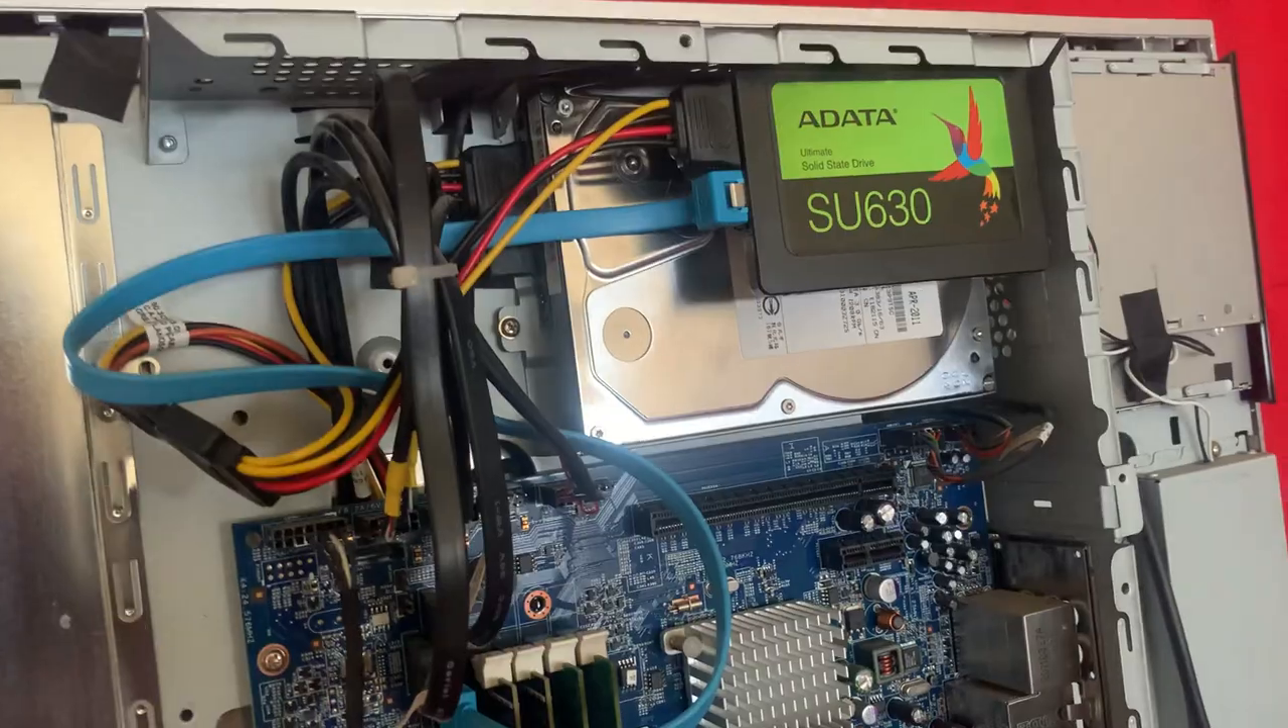Así es como quedó ya he puesto su unidad de estado sólido.